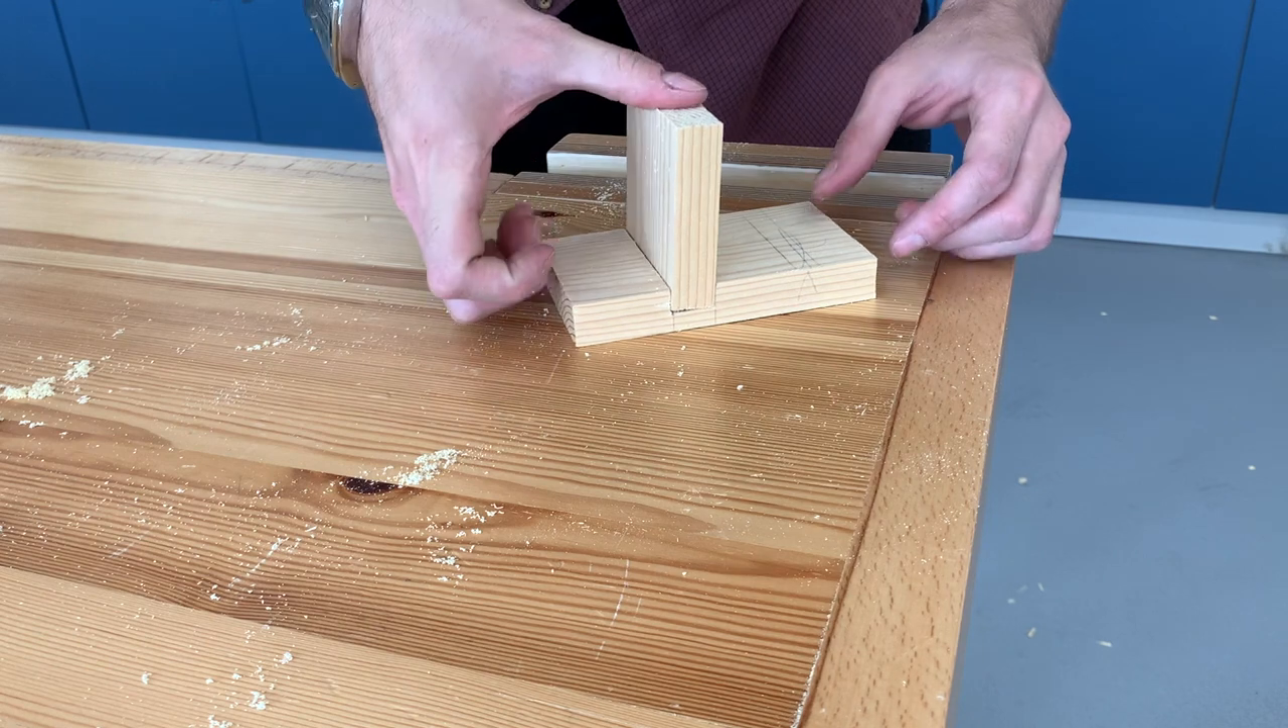There's our housing joint like so the pieces just slot in together.